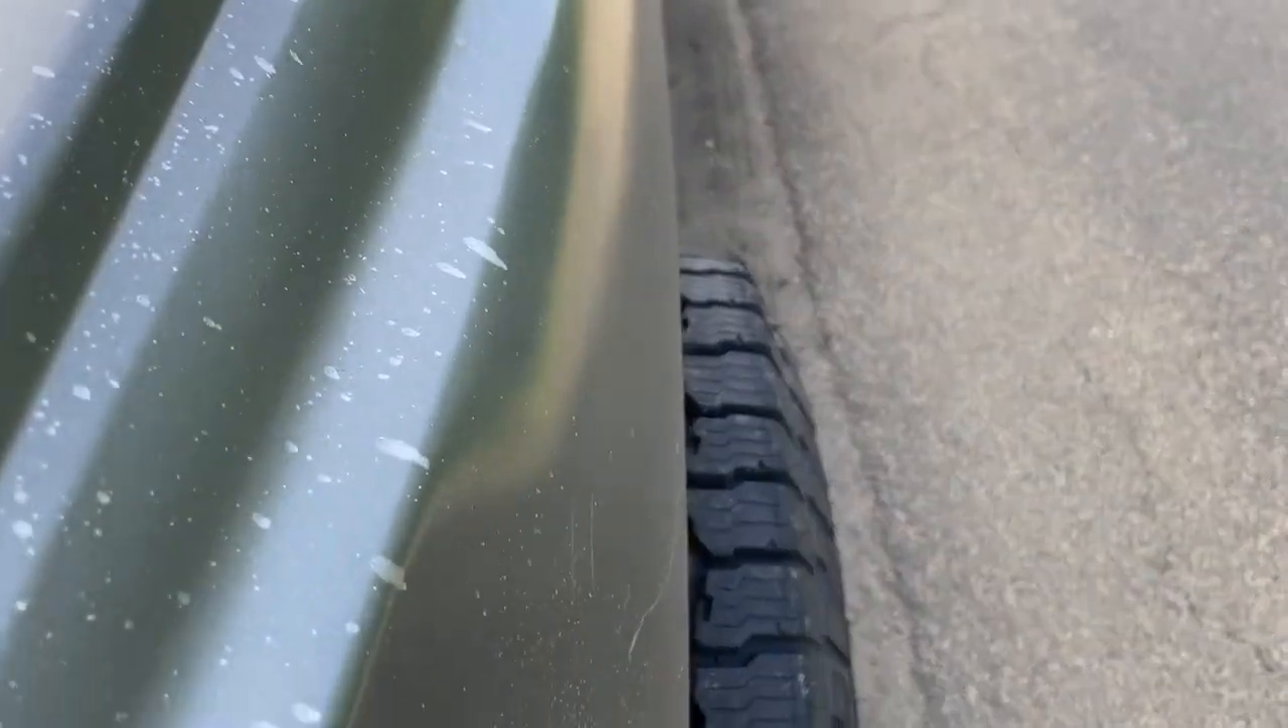There's quite a bit of quite a bit of poke from the front fender.